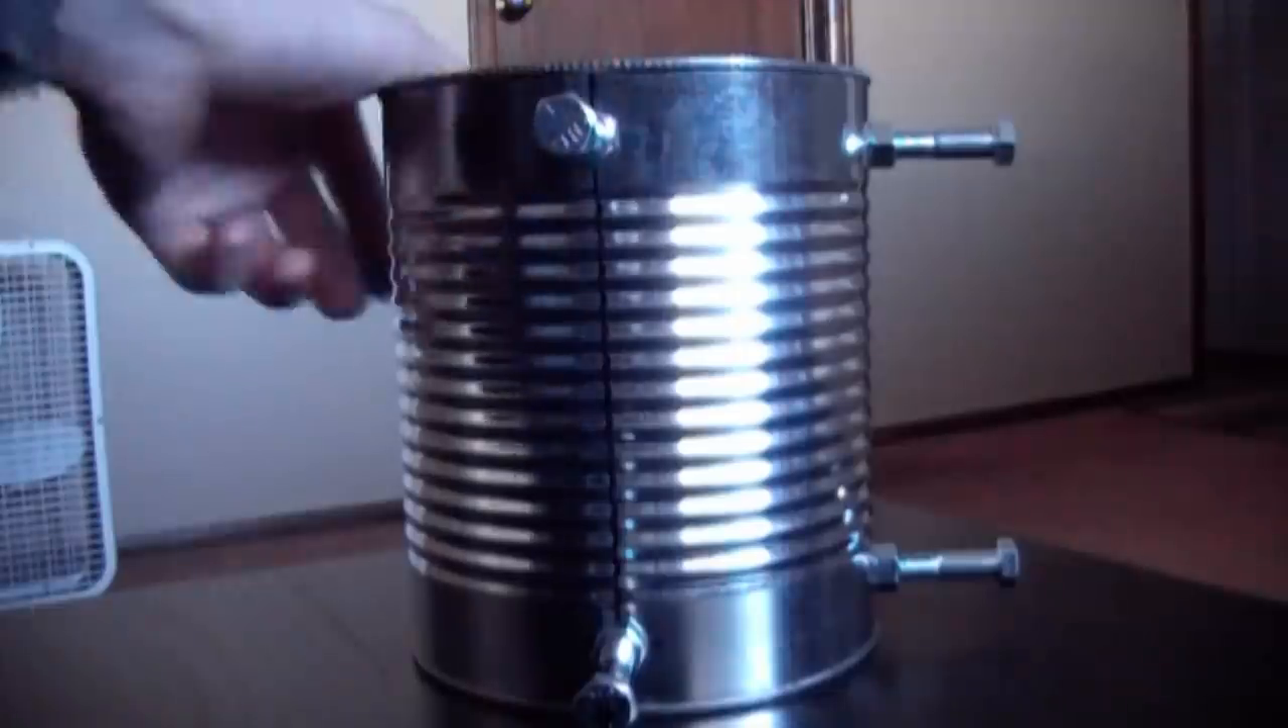Here you can see I've drilled the holes and installed the legs.